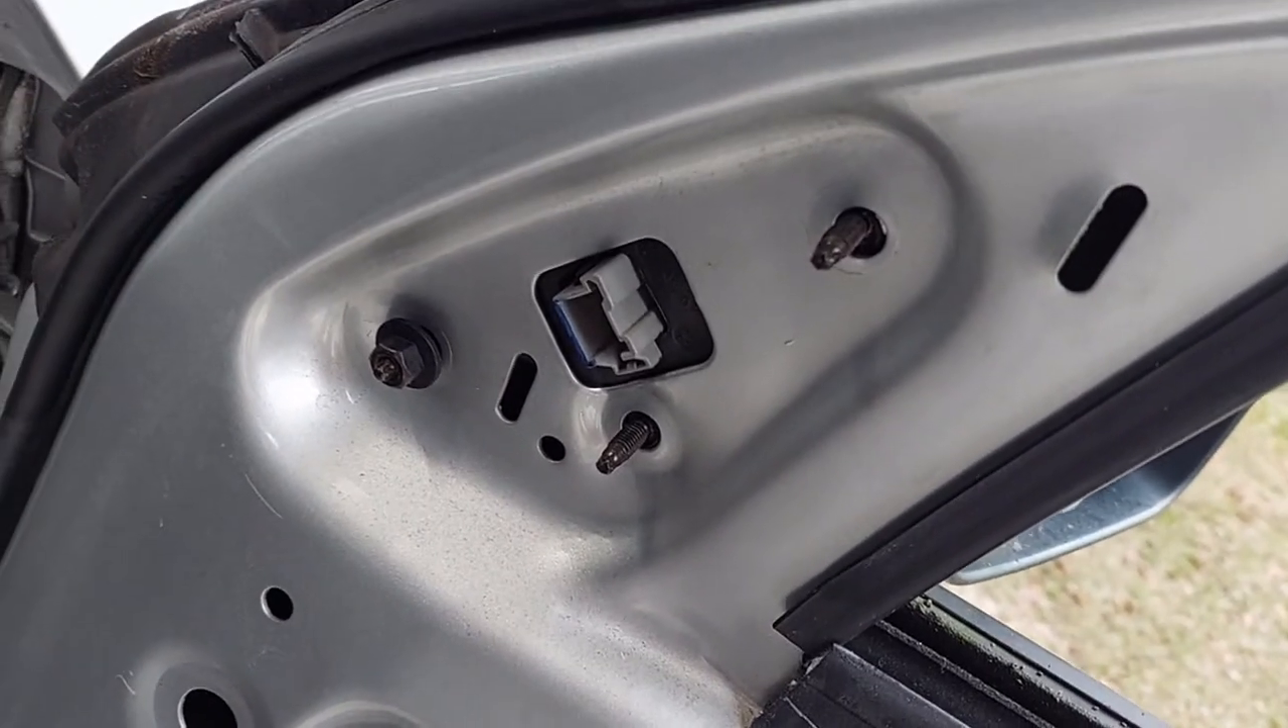Alright so I have taken two nuts off and I have loosened the third but haven't fully taken it off.